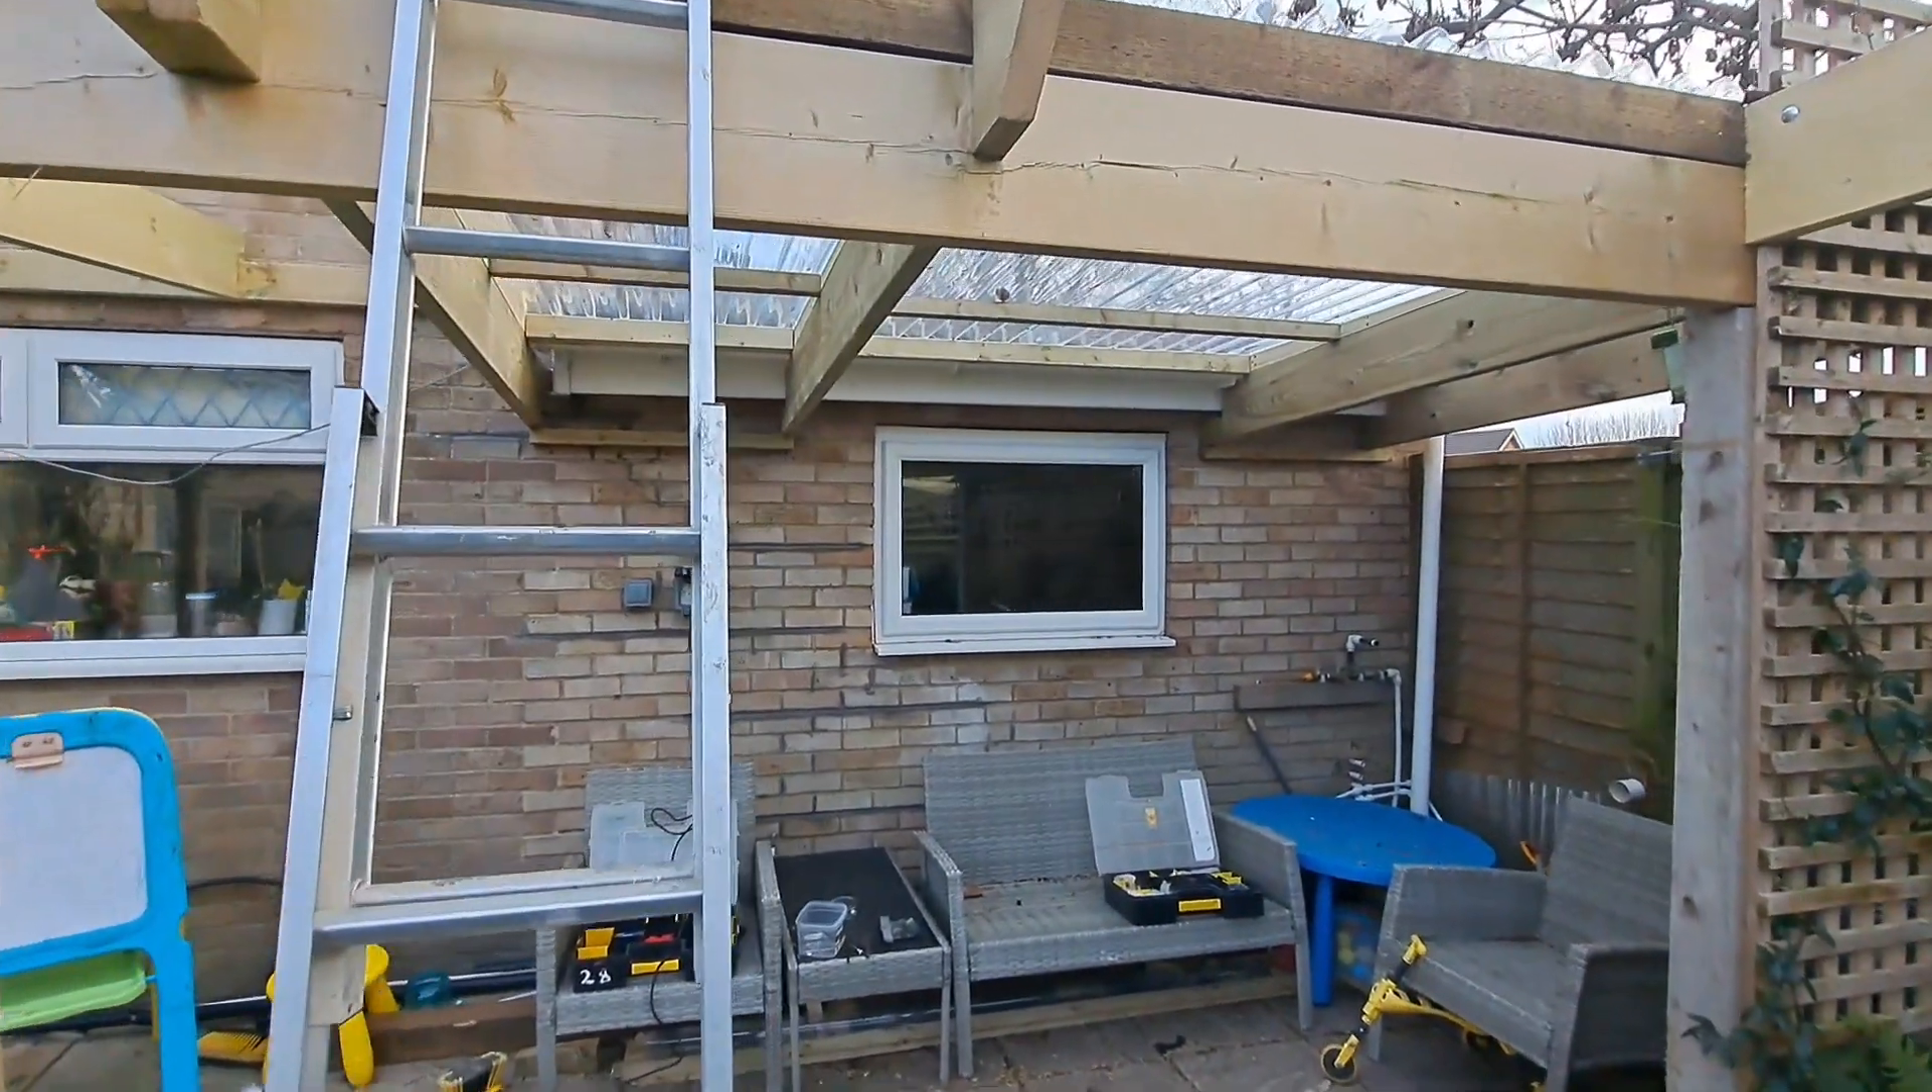Um got the little roof on there.